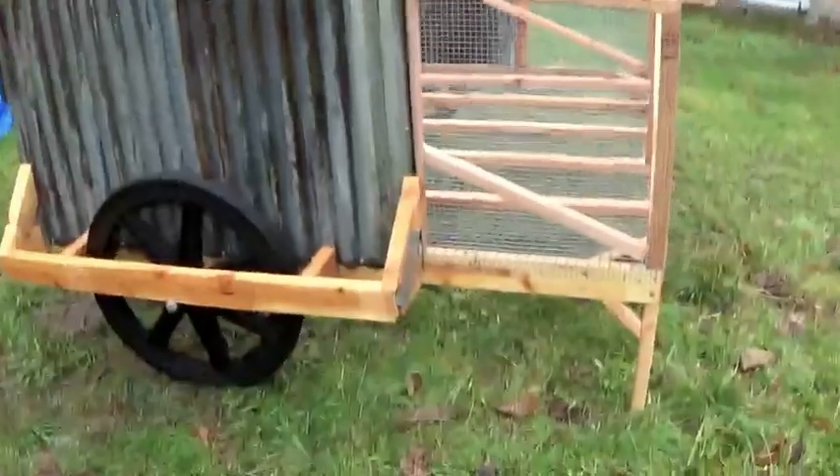We got the framing for the wheelhouses on and done.